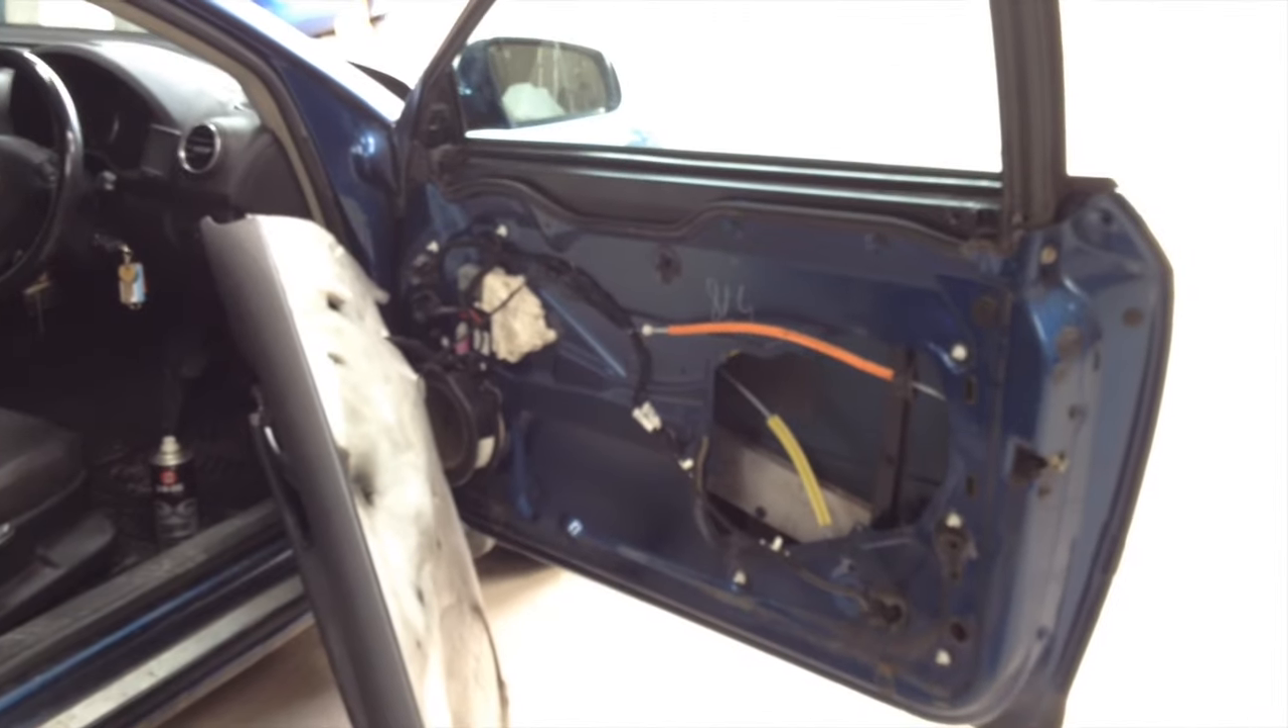Okay, so all that's left for me is to put the door card back on.